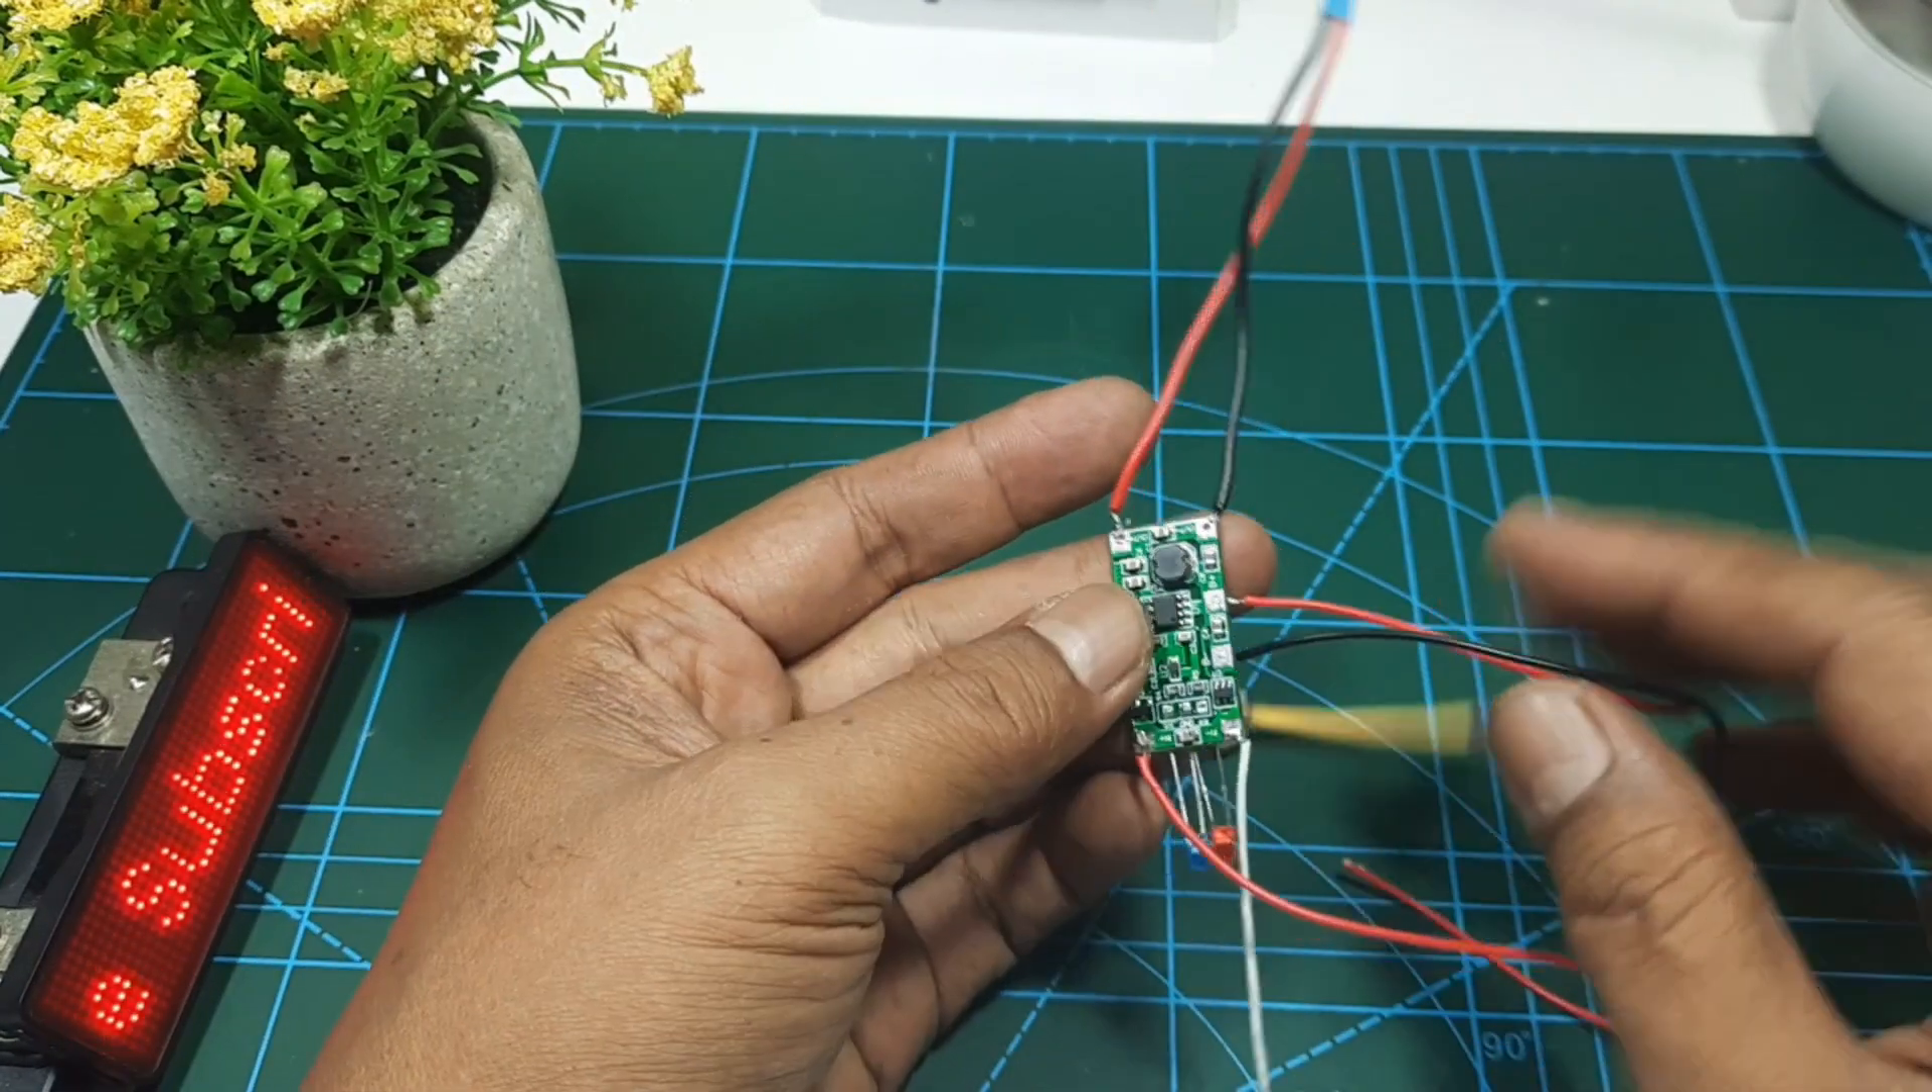Oke jadi sudah terpasang kabel-kabelnya ya.